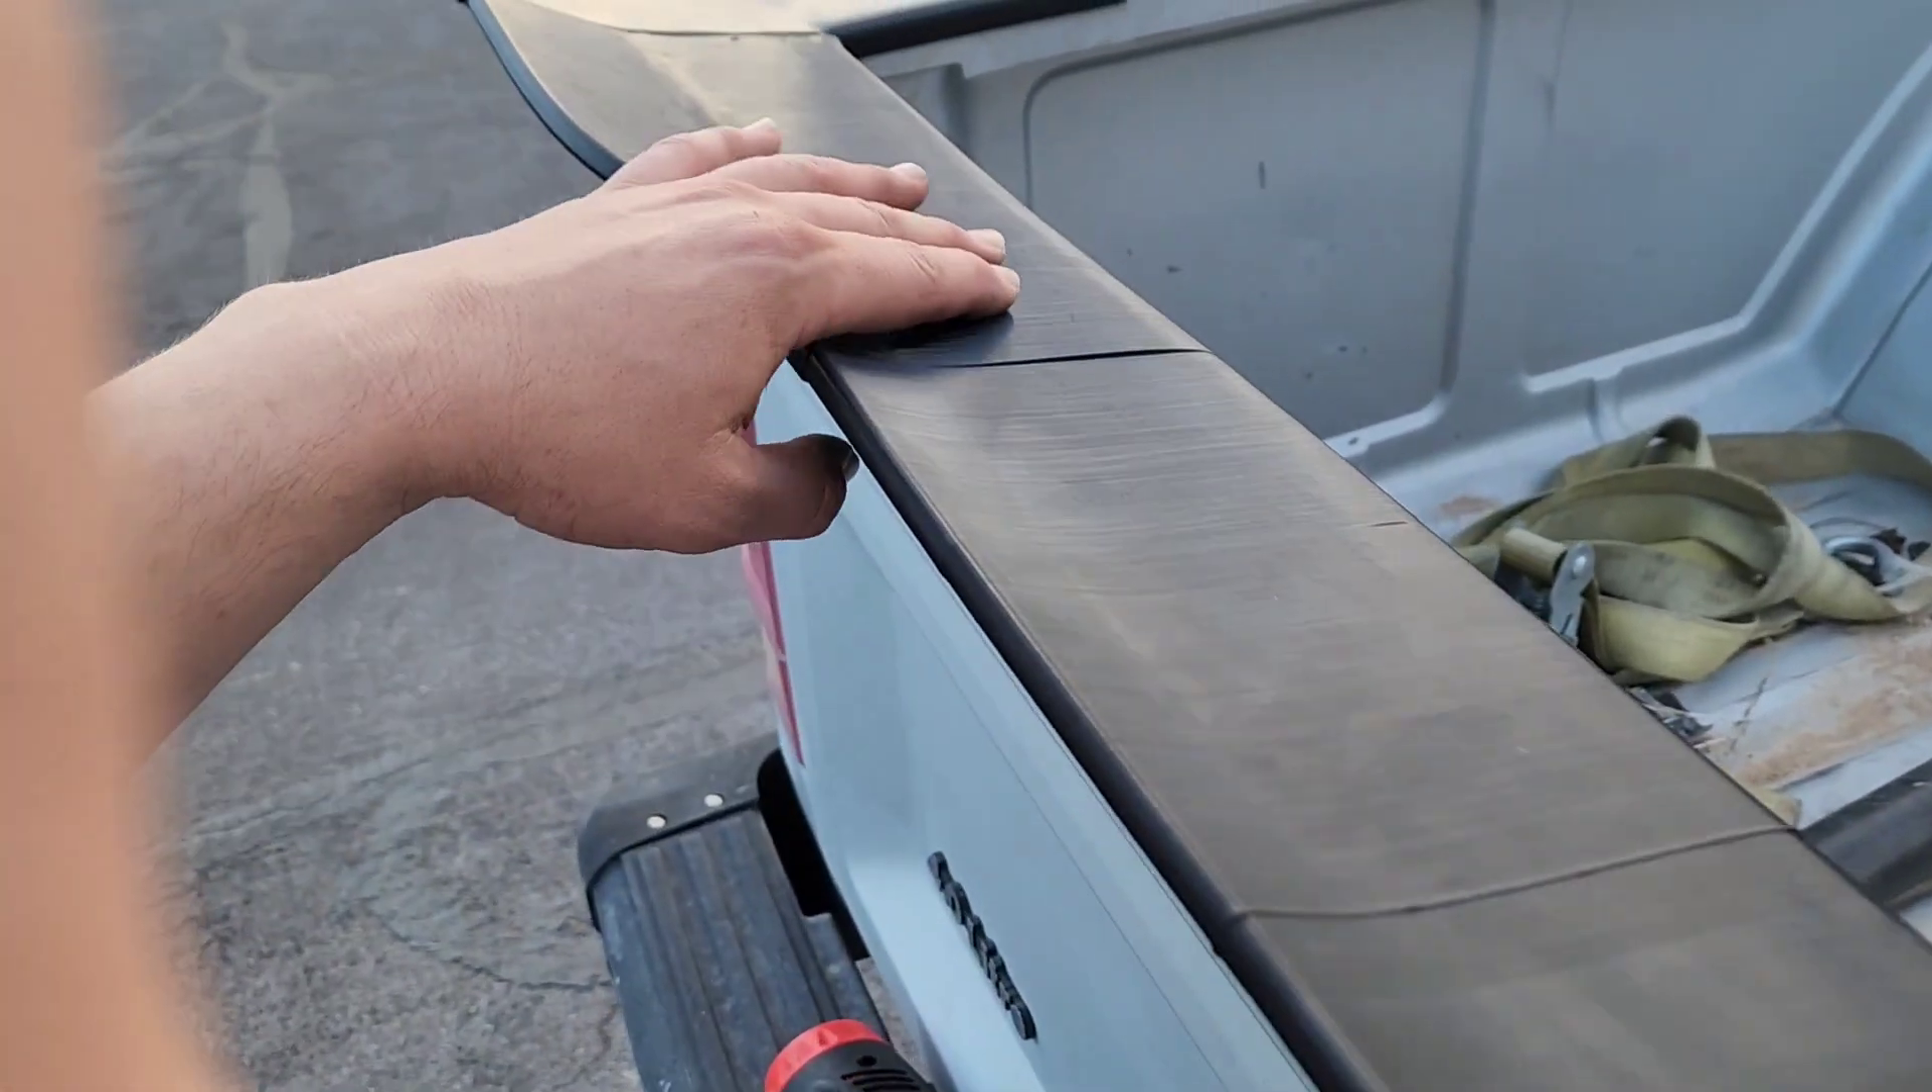Okay so now we got all our pieces down and lined up super nice.